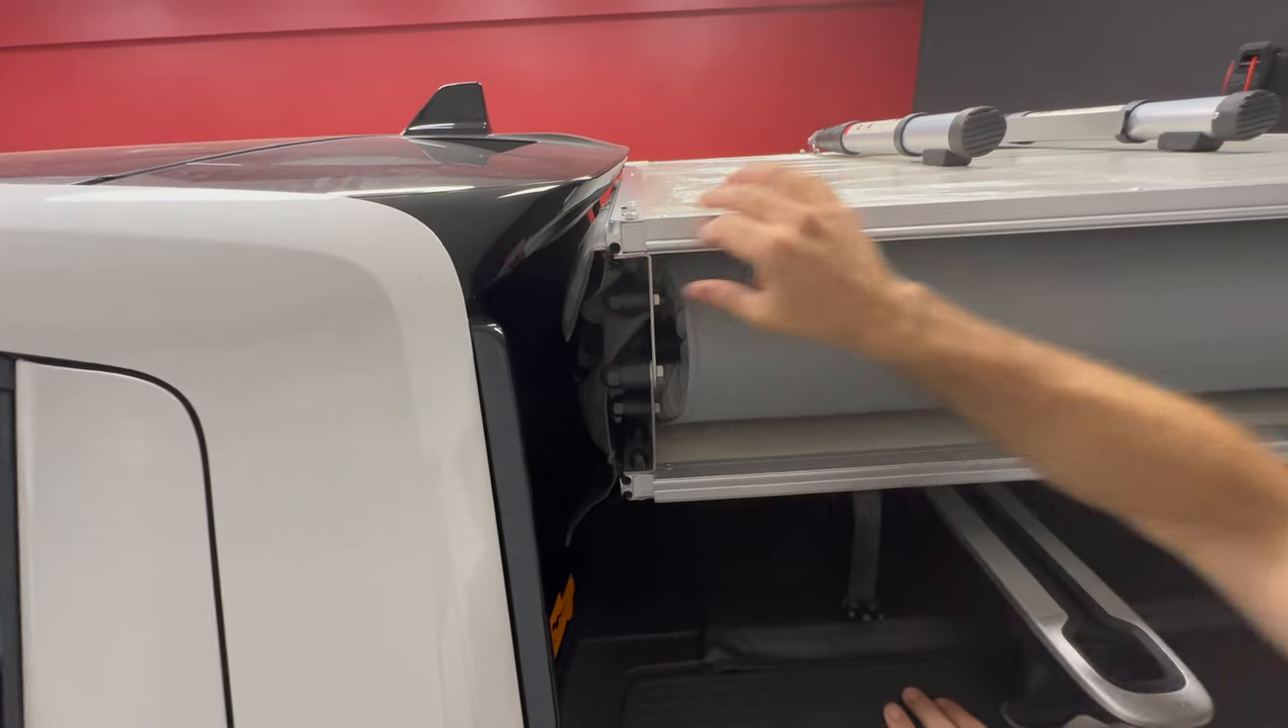Now what we want to do is try to get this thing centered front to back and side to side. So right here you see it's very close to the back of the cab, but that's okay because we have all of our brackets loose.